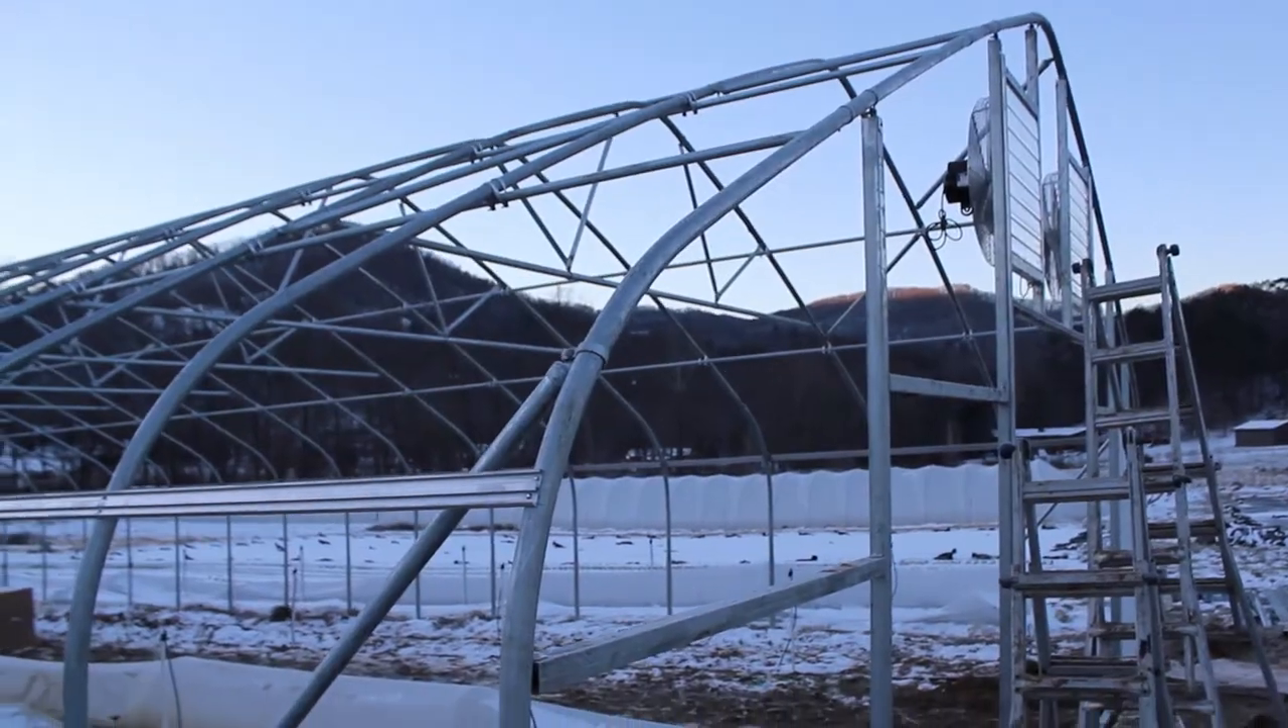And over here we have a hip rail that hasn't had plastic installed yet.